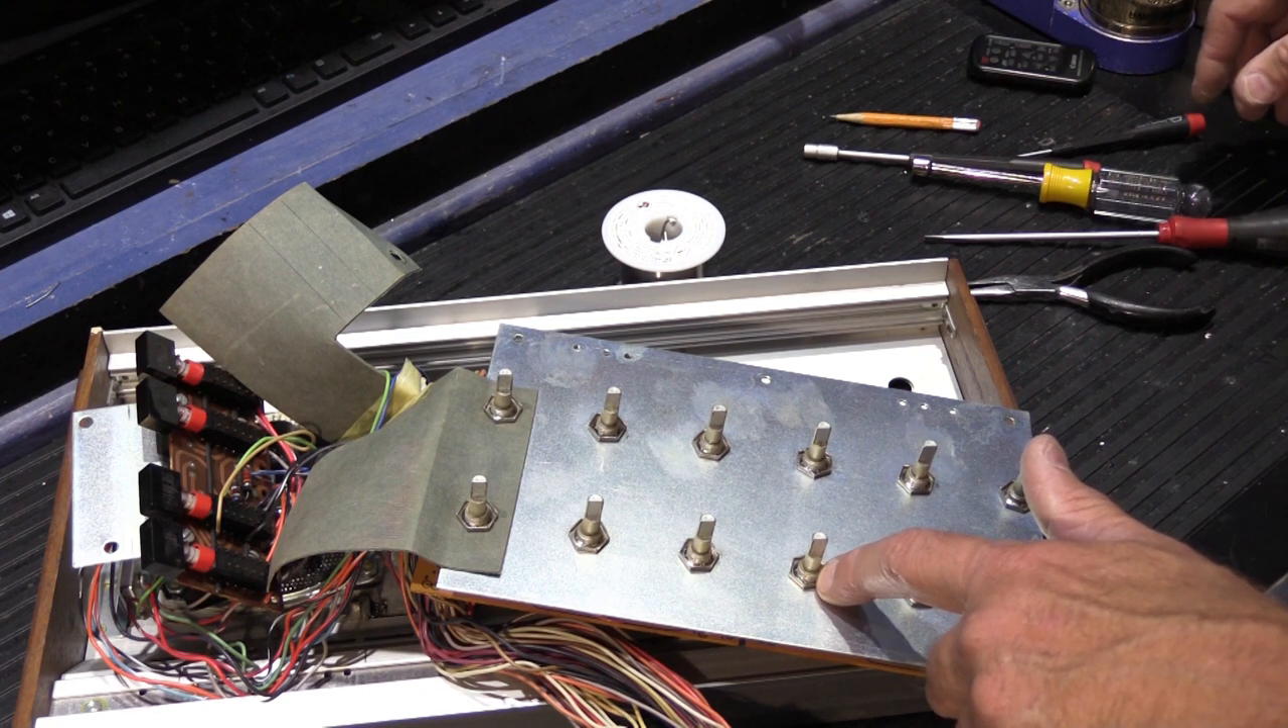Now you would think aha we're almost done but we're not because we have to take all these nuts off.